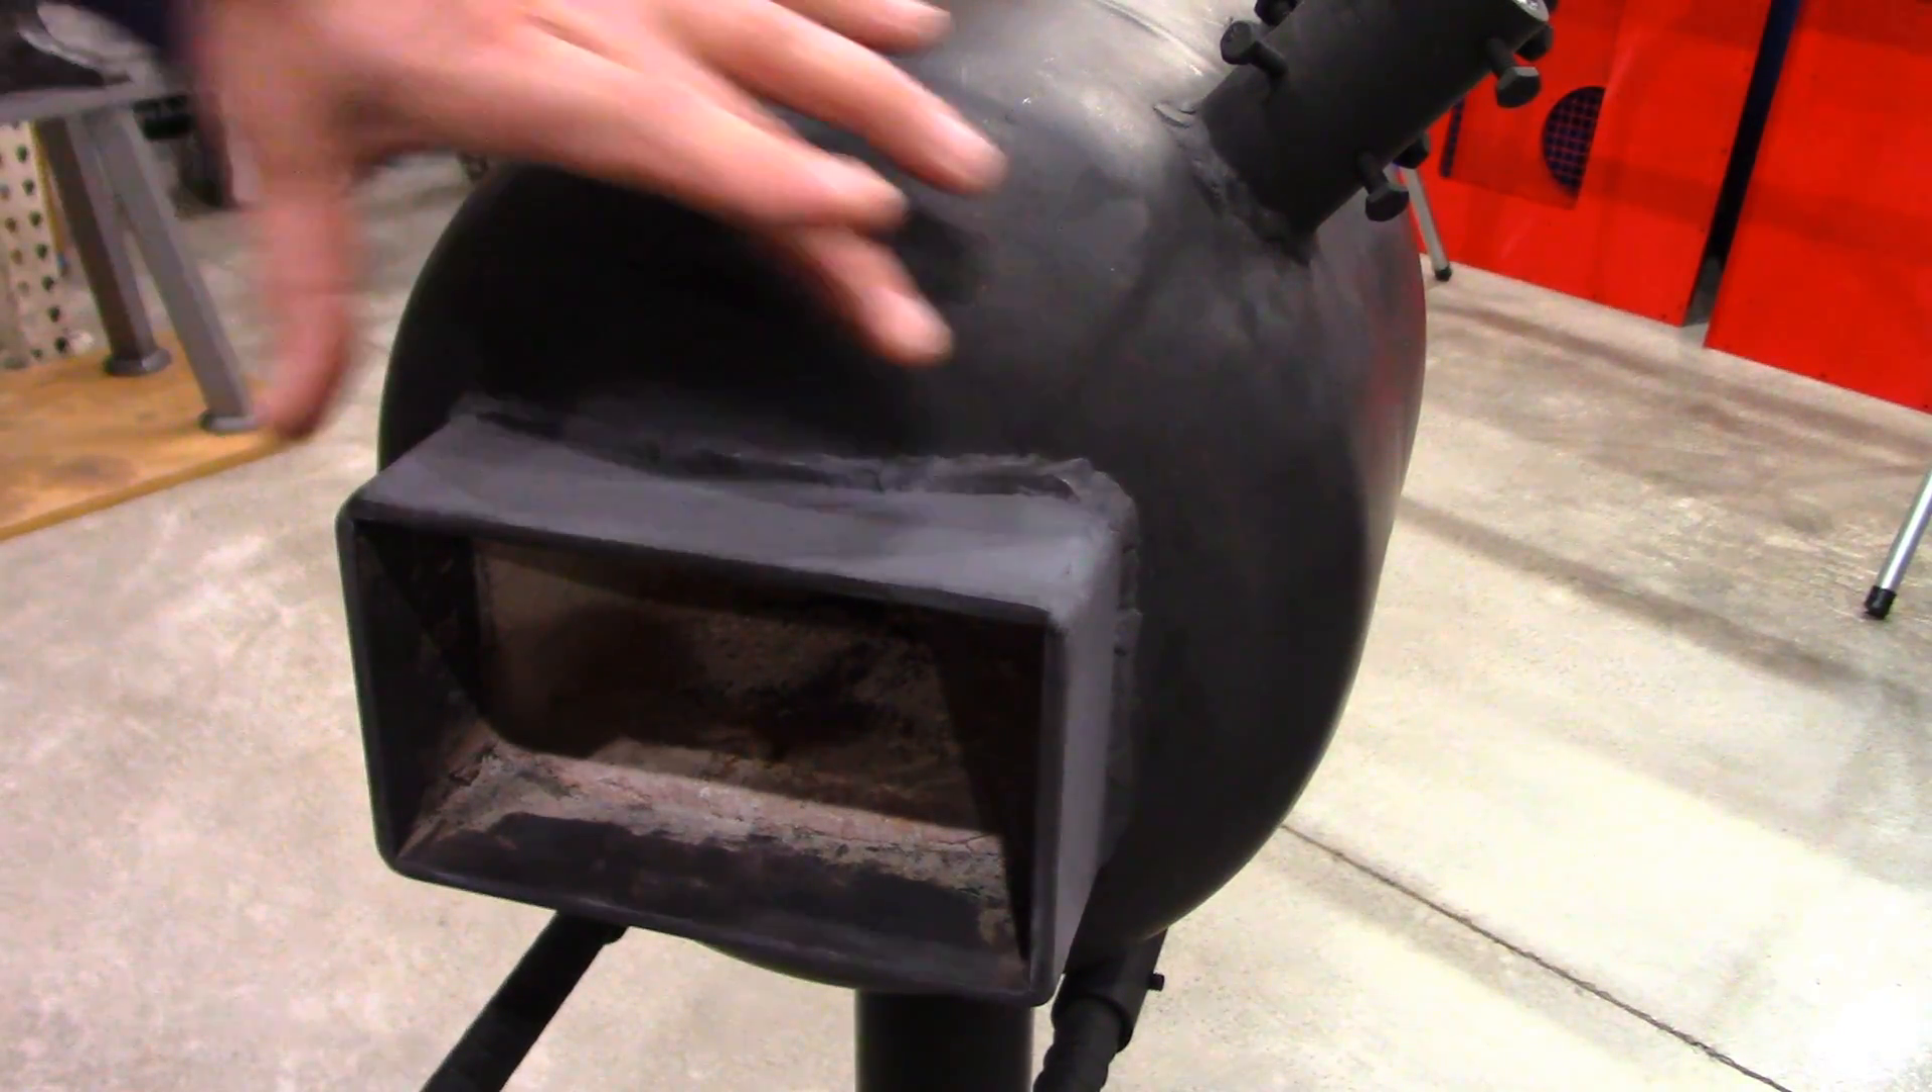I used the cutting wheel and cut the angles in here so it sits flush on the tank.